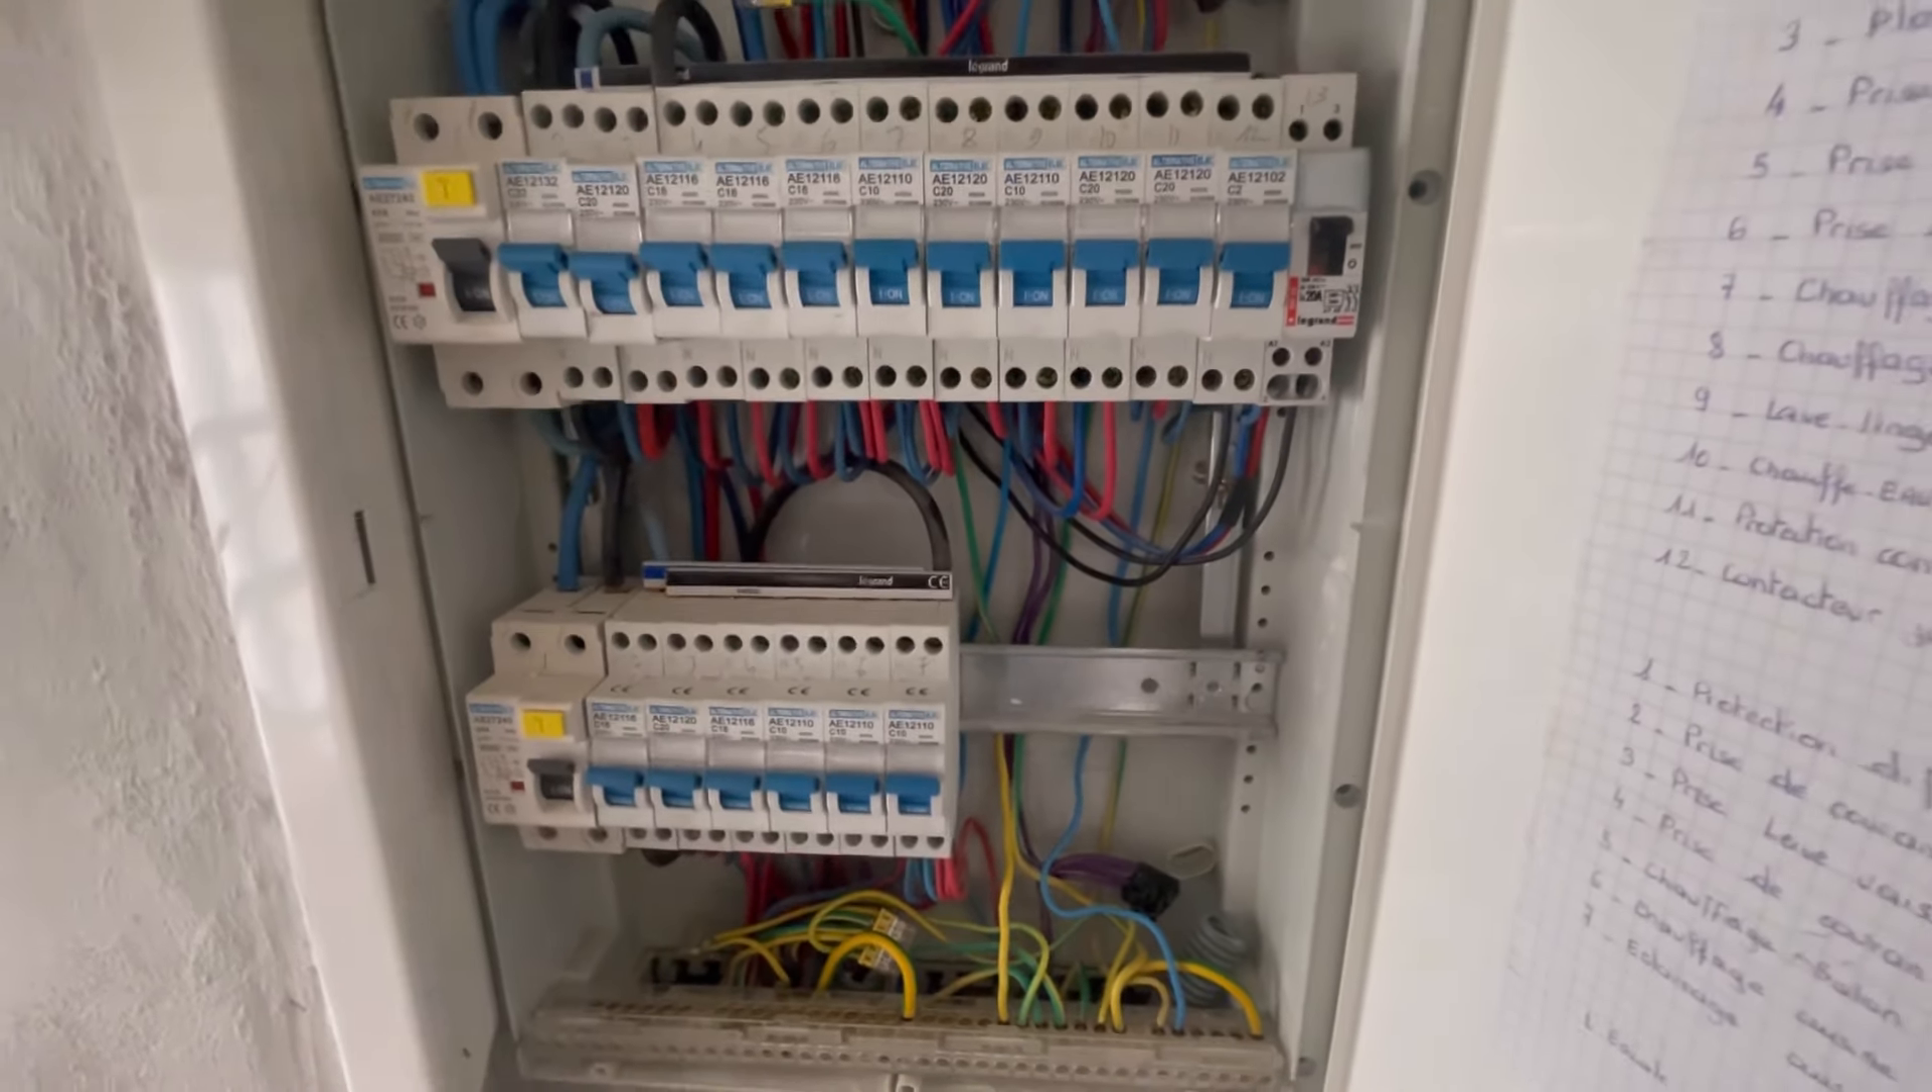On constate que tout le tableau électrique est monté pas de difficulté et ça tient.